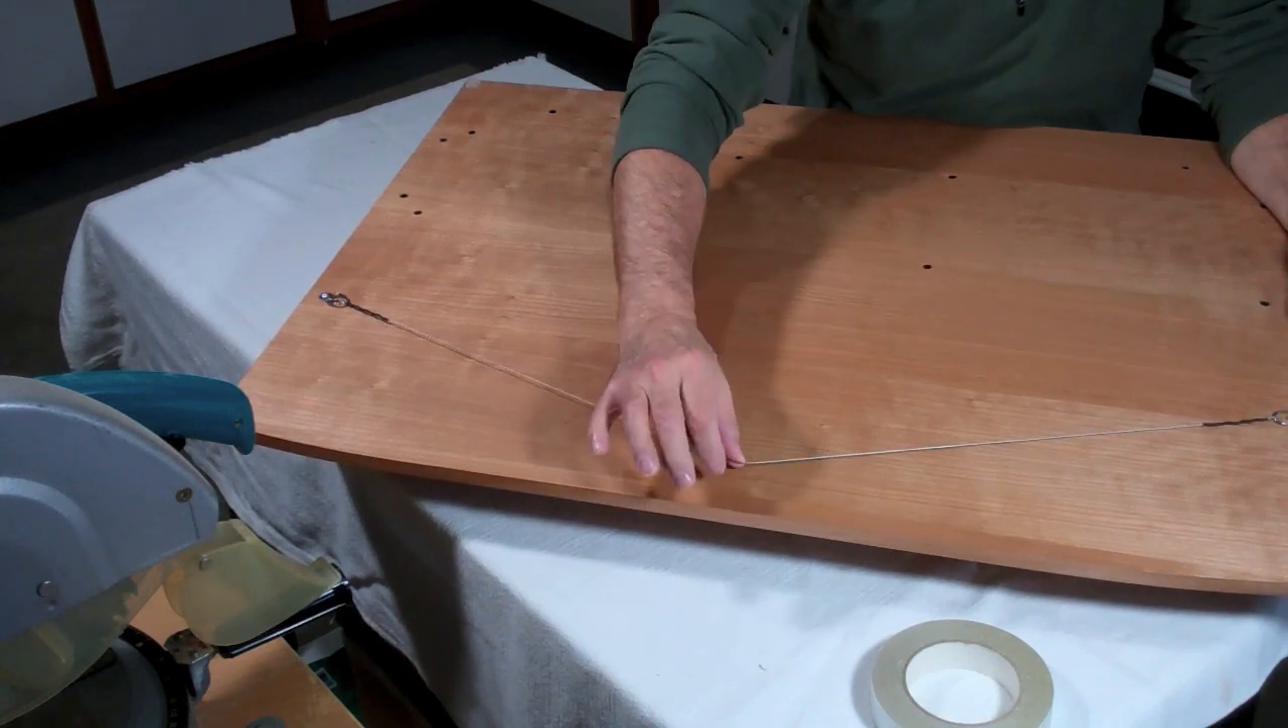Alright well we've got the picture wire mounted and it's just about an inch and a half, two inches from the top.